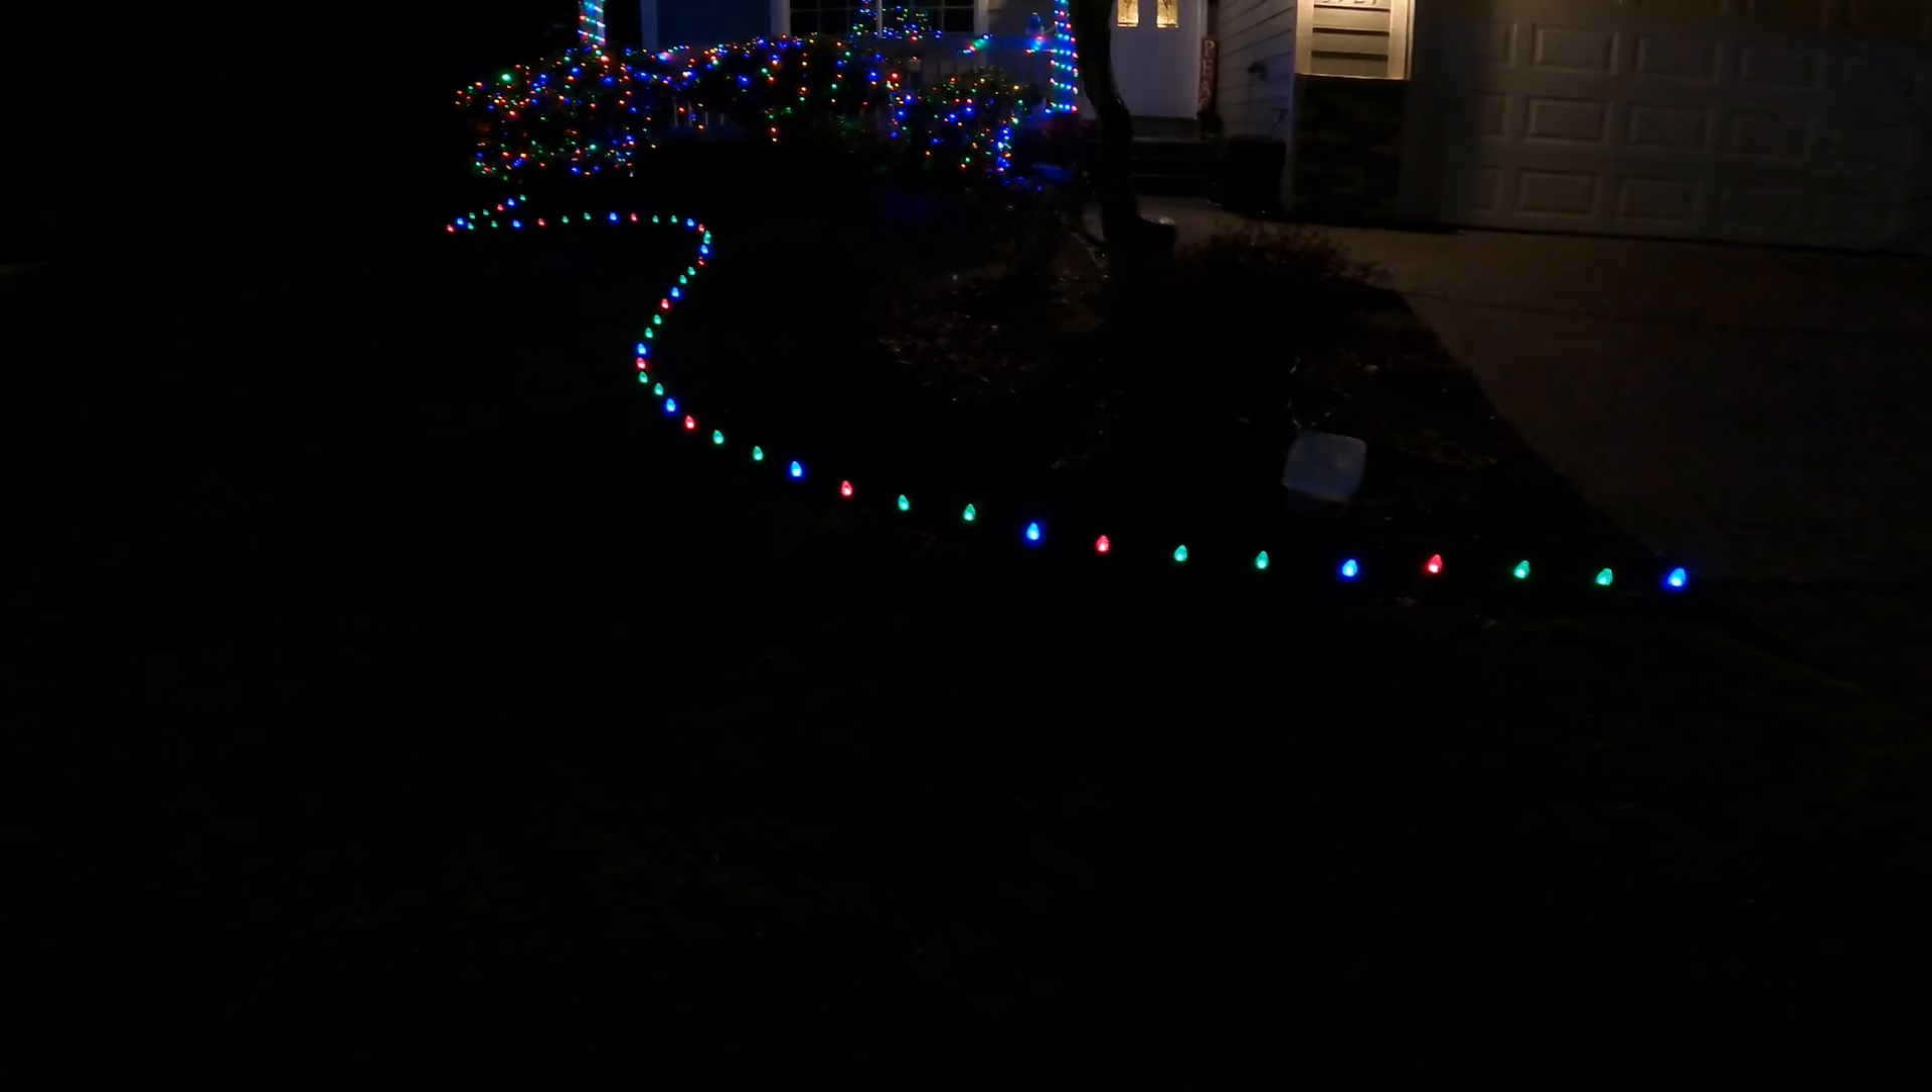Got the yard outline lights. Little C9 lights all installed and hooked up and connected.